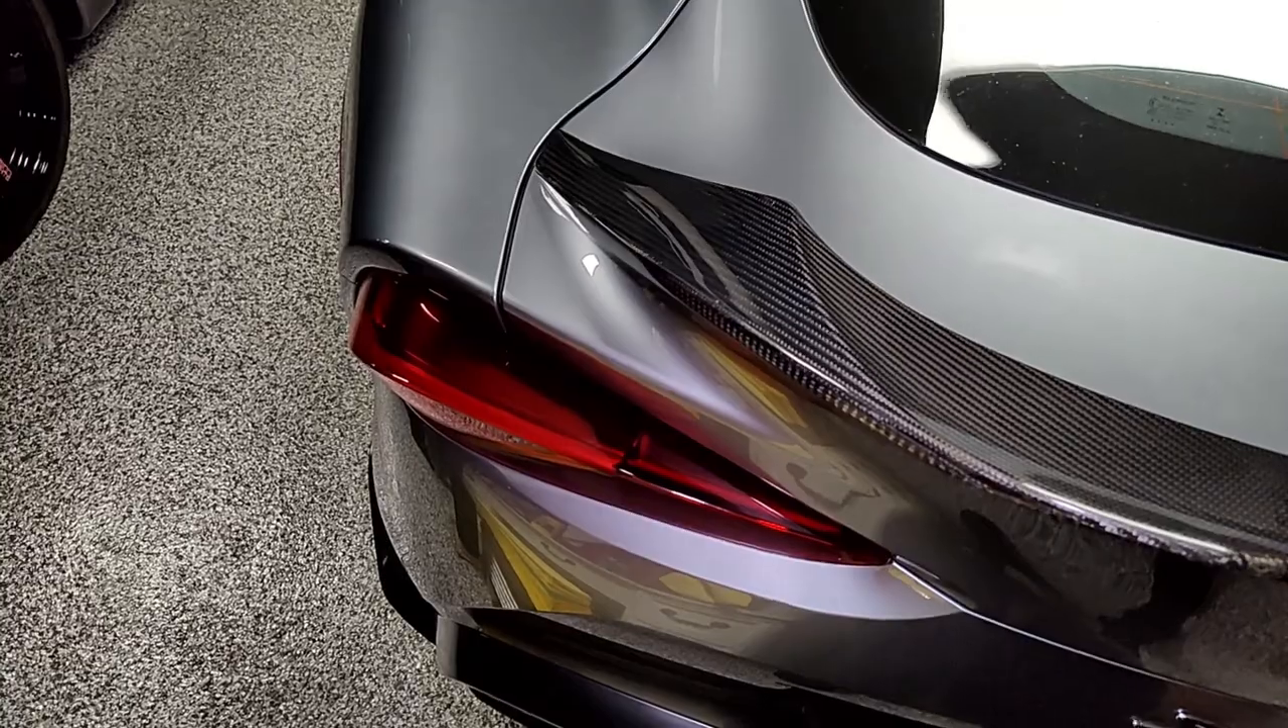And here is the alpha spoiler from a90 shop uh completely installed.